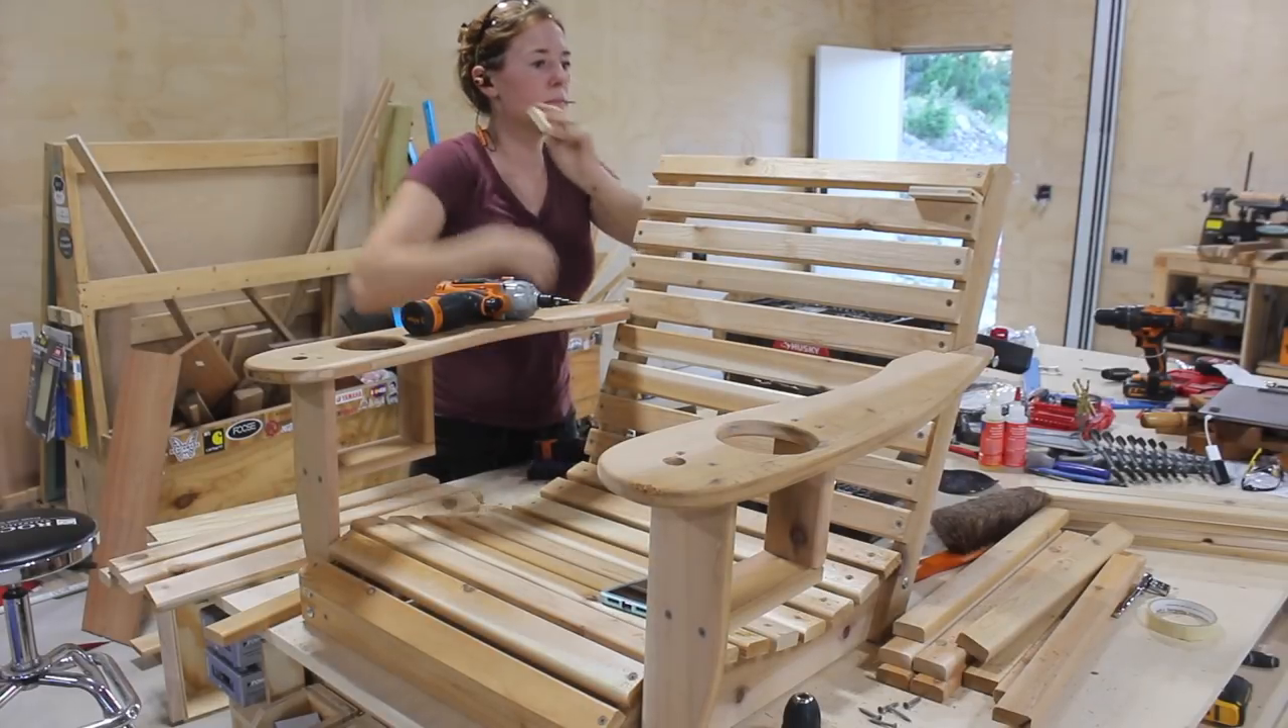Once all of the slats on the bottom were attached, I repeated the process for the back of the swing.